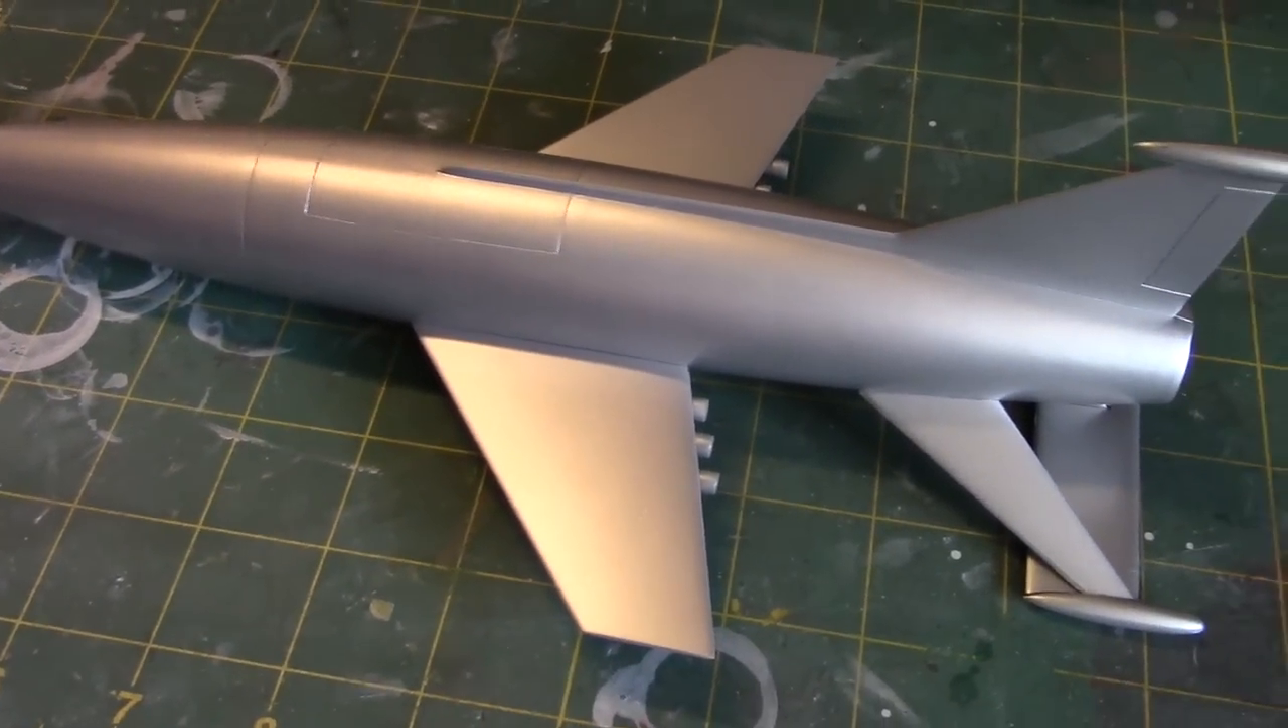Okay, so the ship has been assembled and also has been painted.